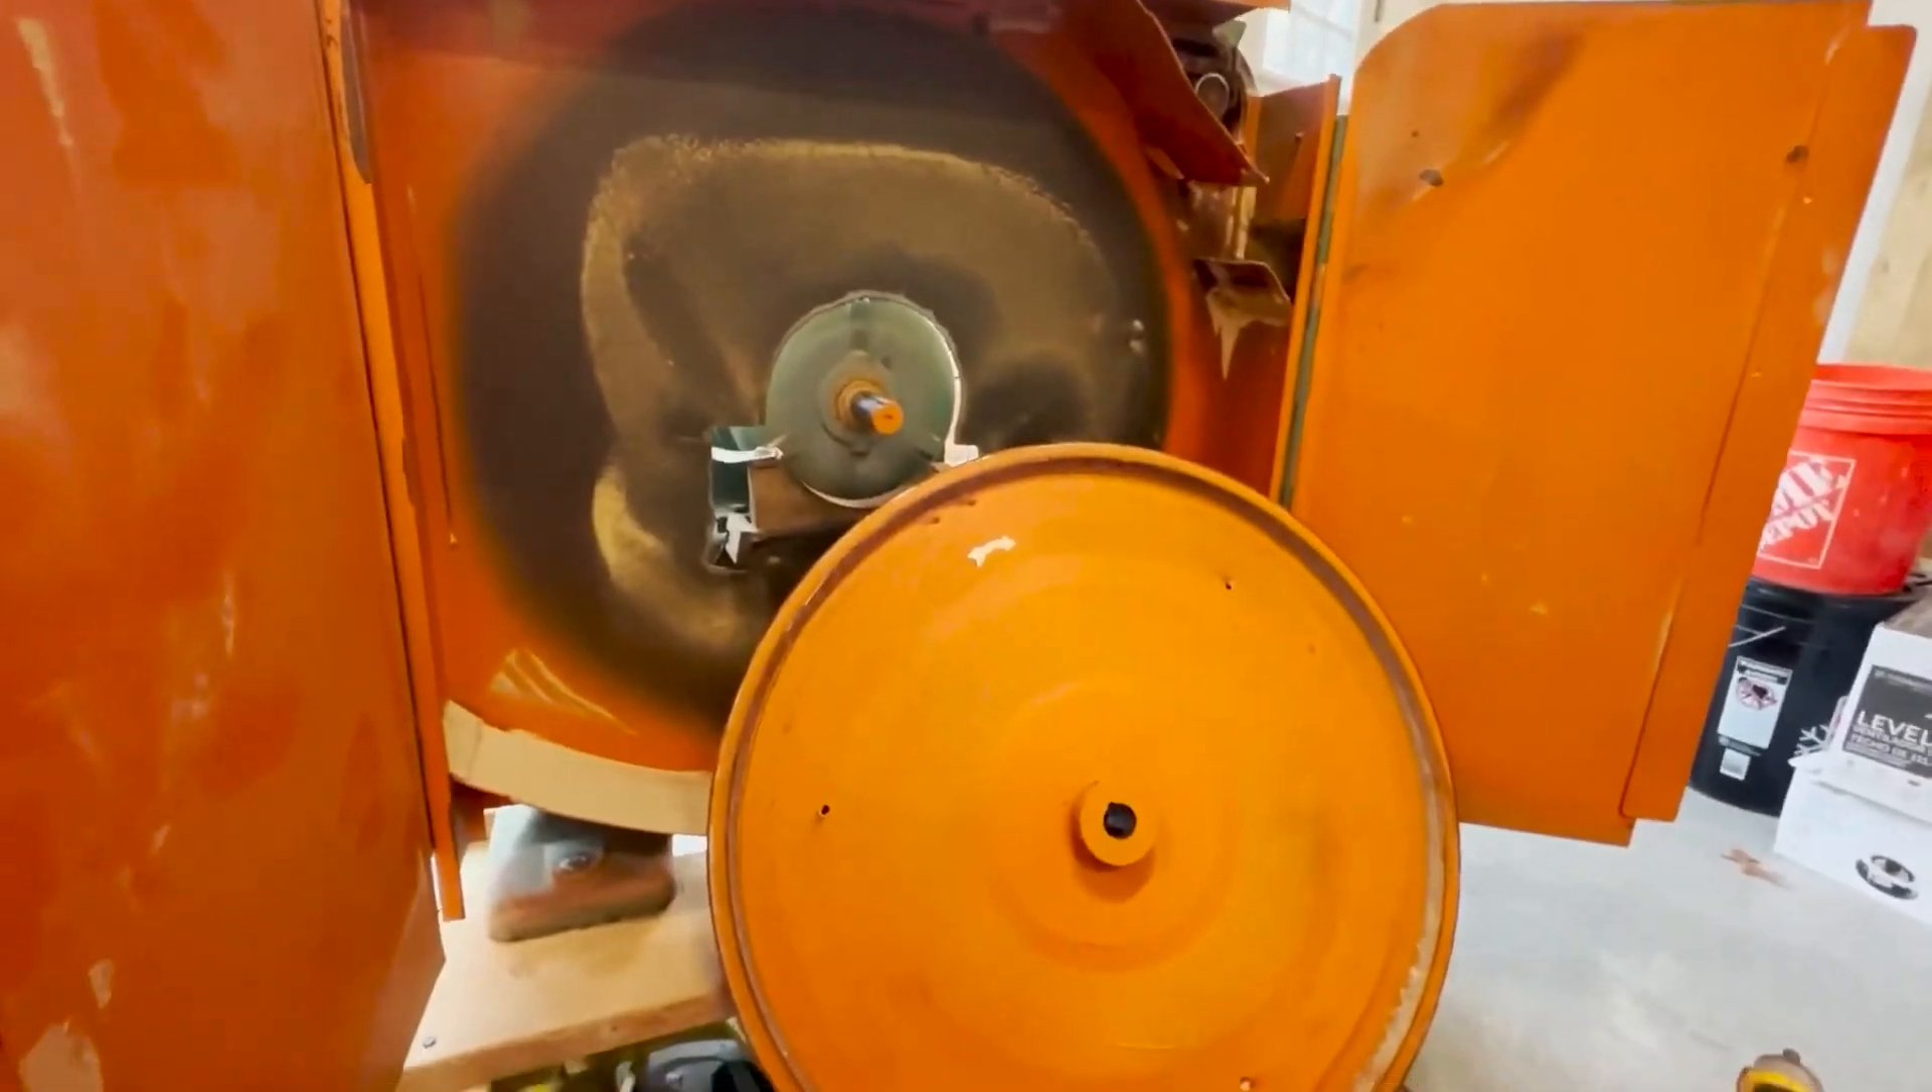The wheel came off, no problem.